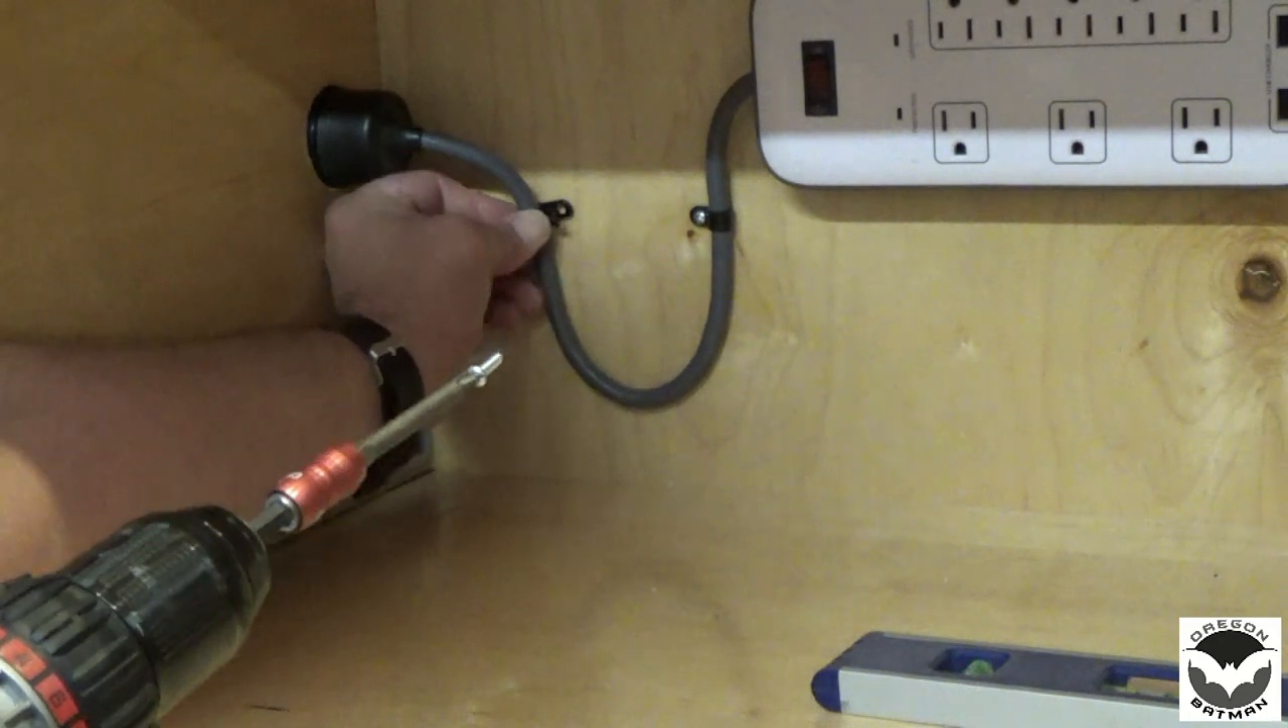Alright, for the inside to button it up, we've got one more cable clamp here and we'll just go ahead and get that fastened down.